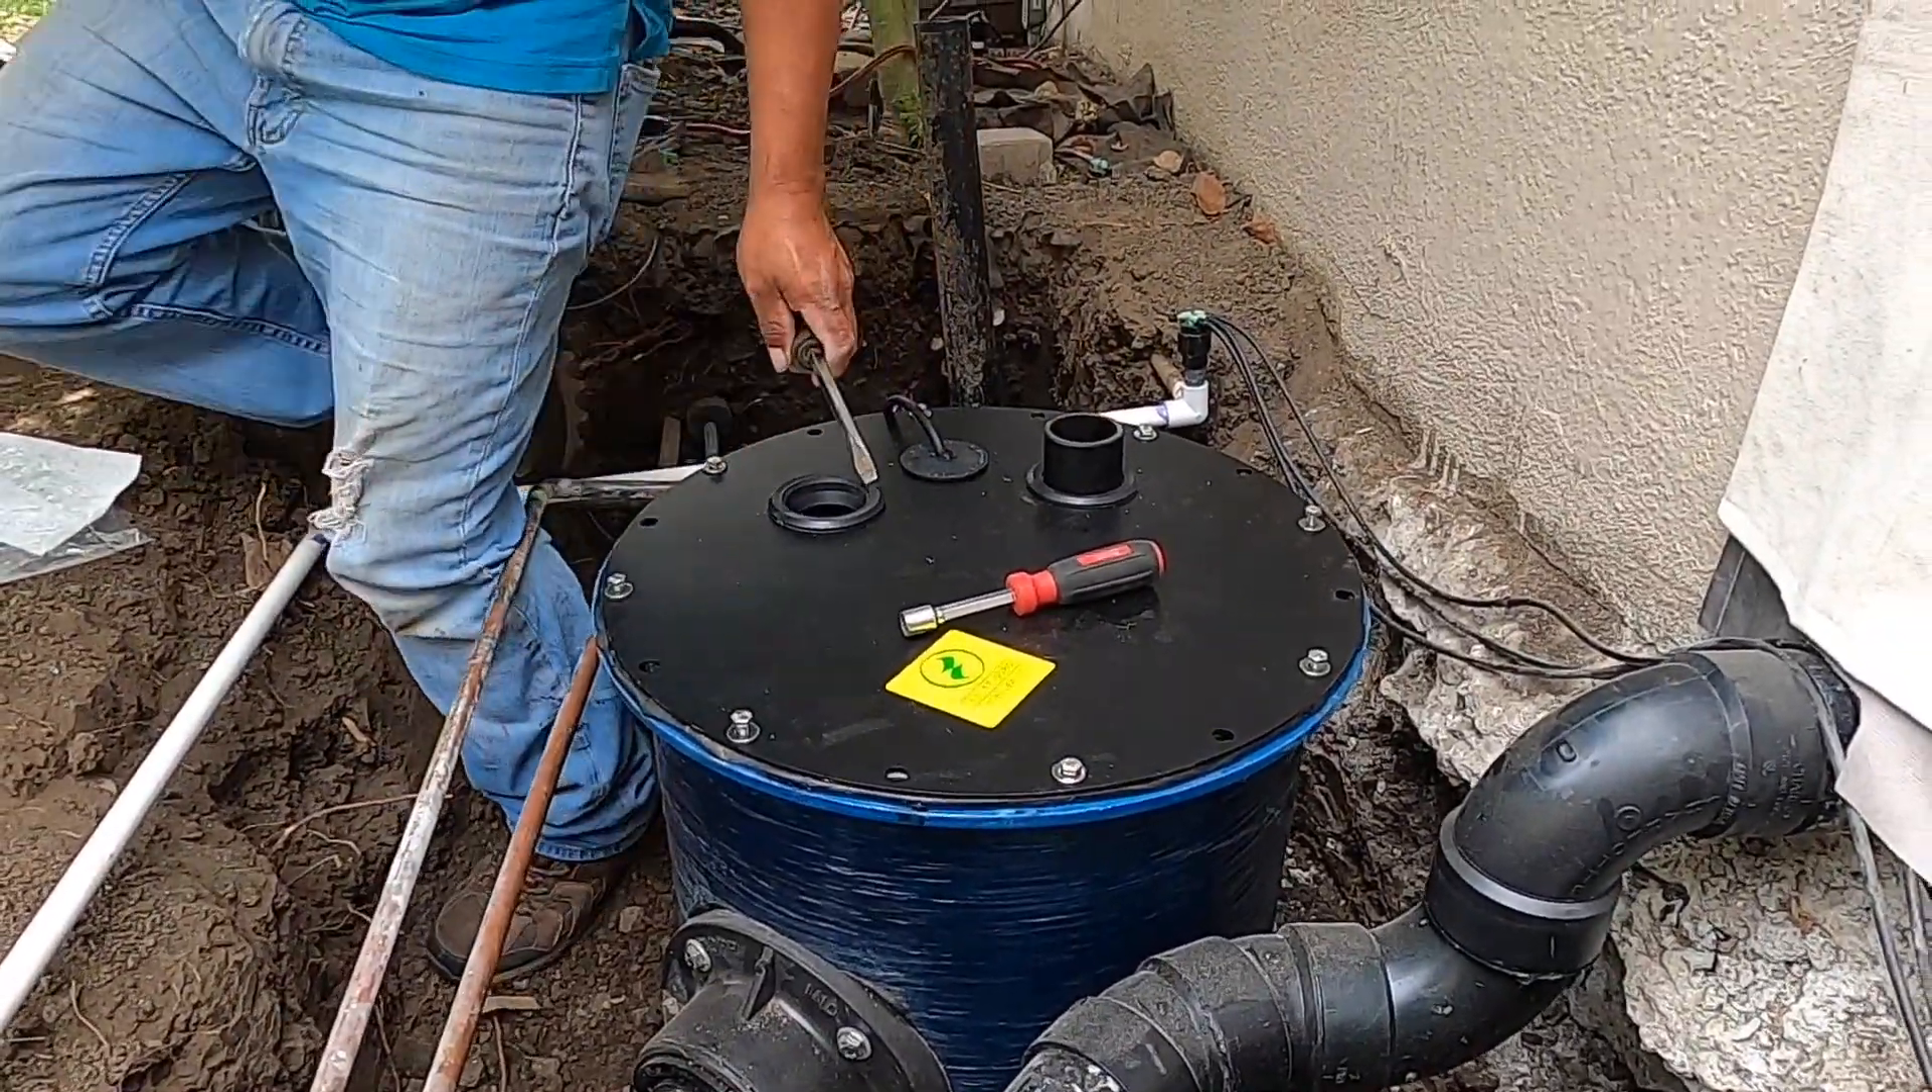Okay, so now we've got the lid on with the discharge pipe, ABS coming out right there.